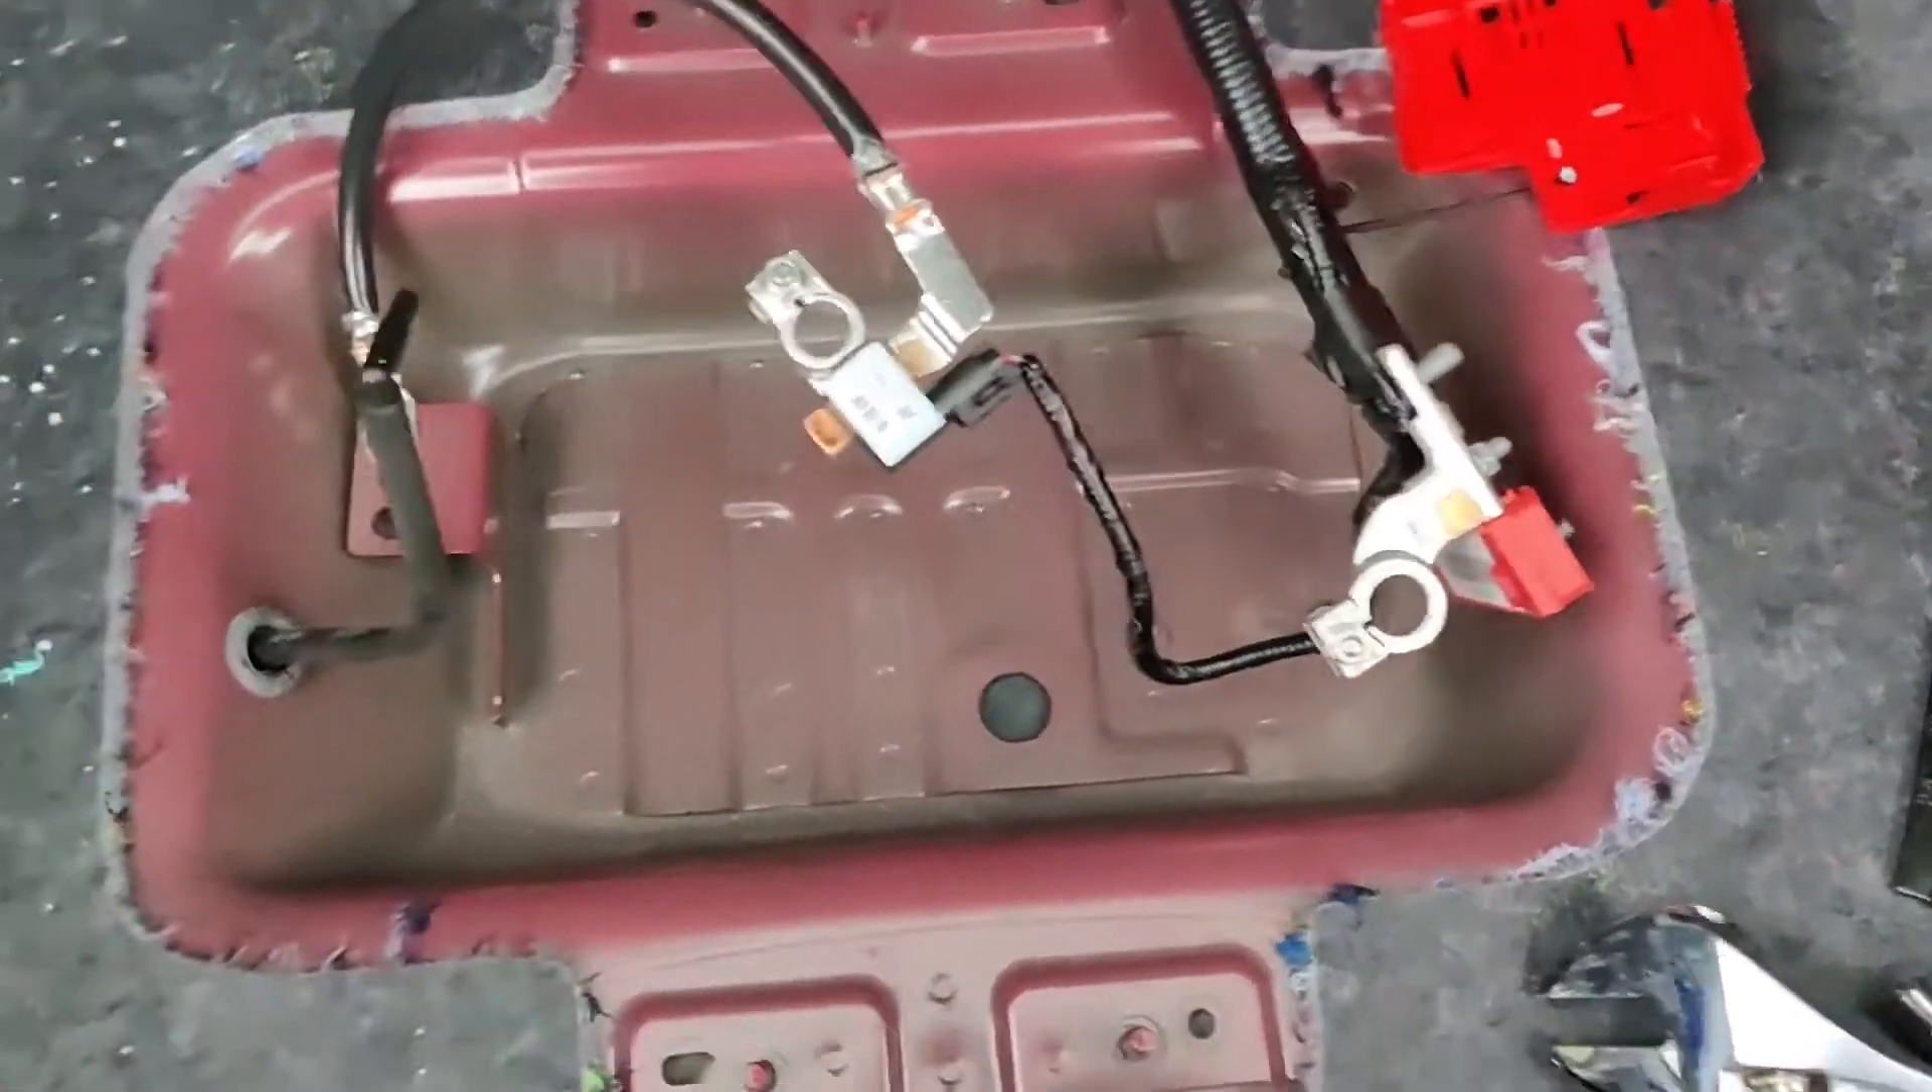So okay so we've loosened the bolts holding the battery cables down and removed them.